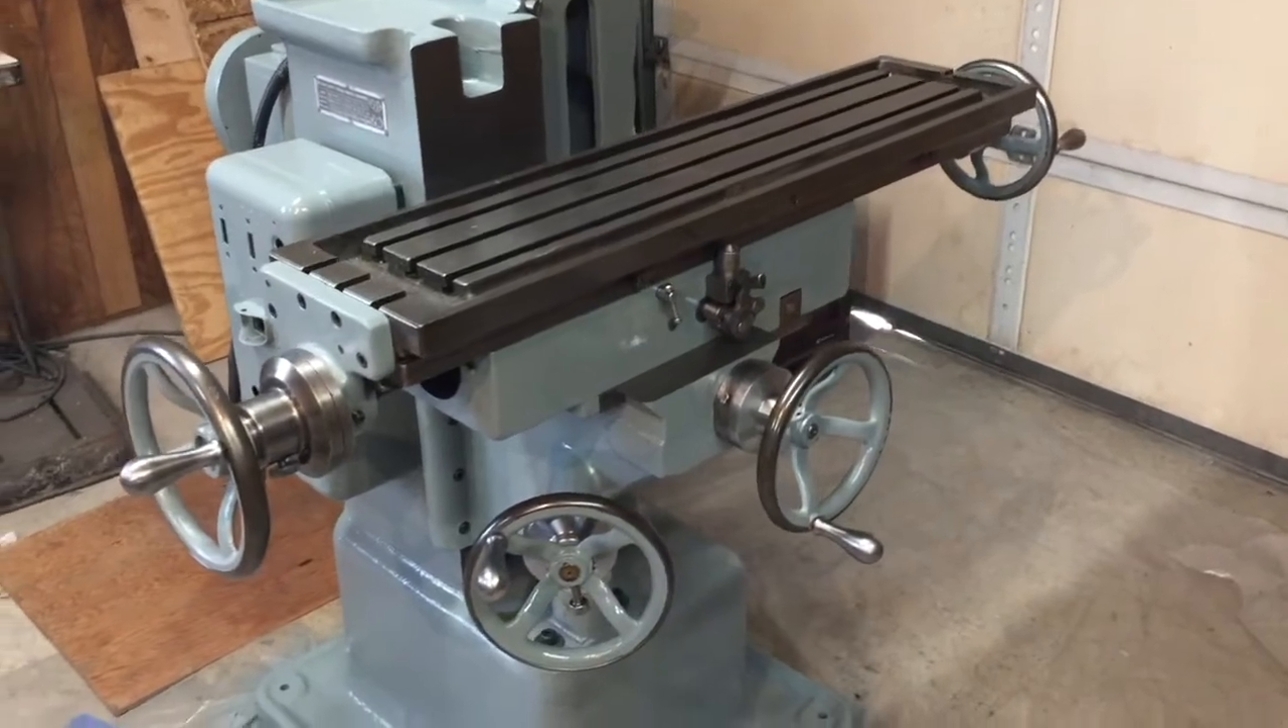I added the table back on and I finished up all of the cranks.